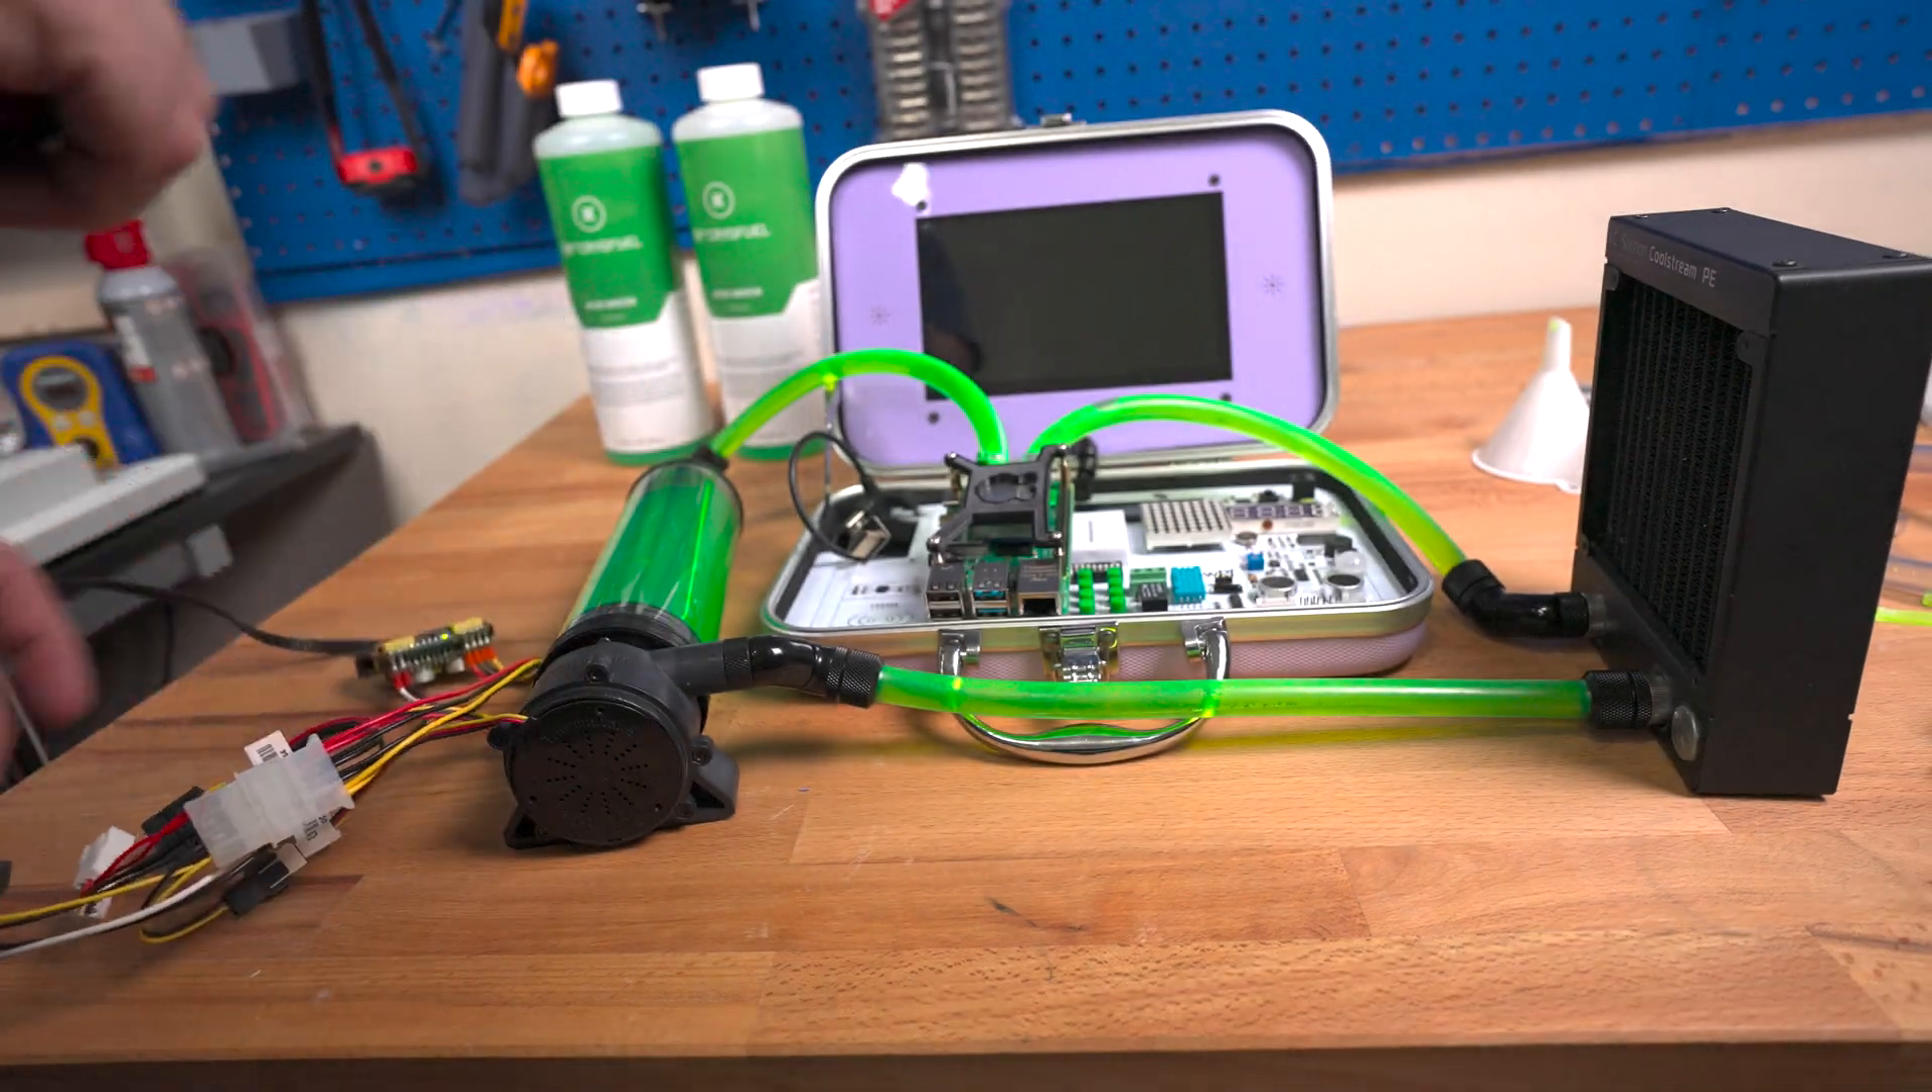Now i have the pico power supply right here as you can see and i have everything connected the loop is filled so all i have to do is hit this button right here and we're good to go.